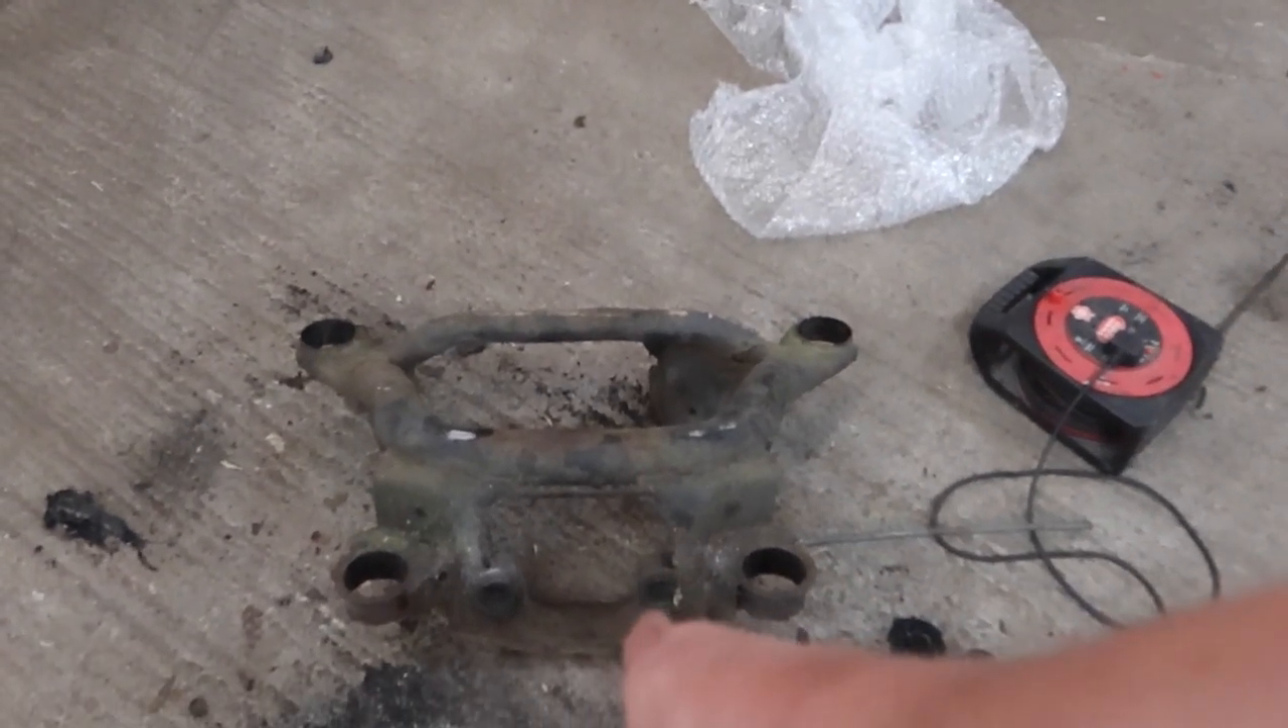All four bushes are out now.